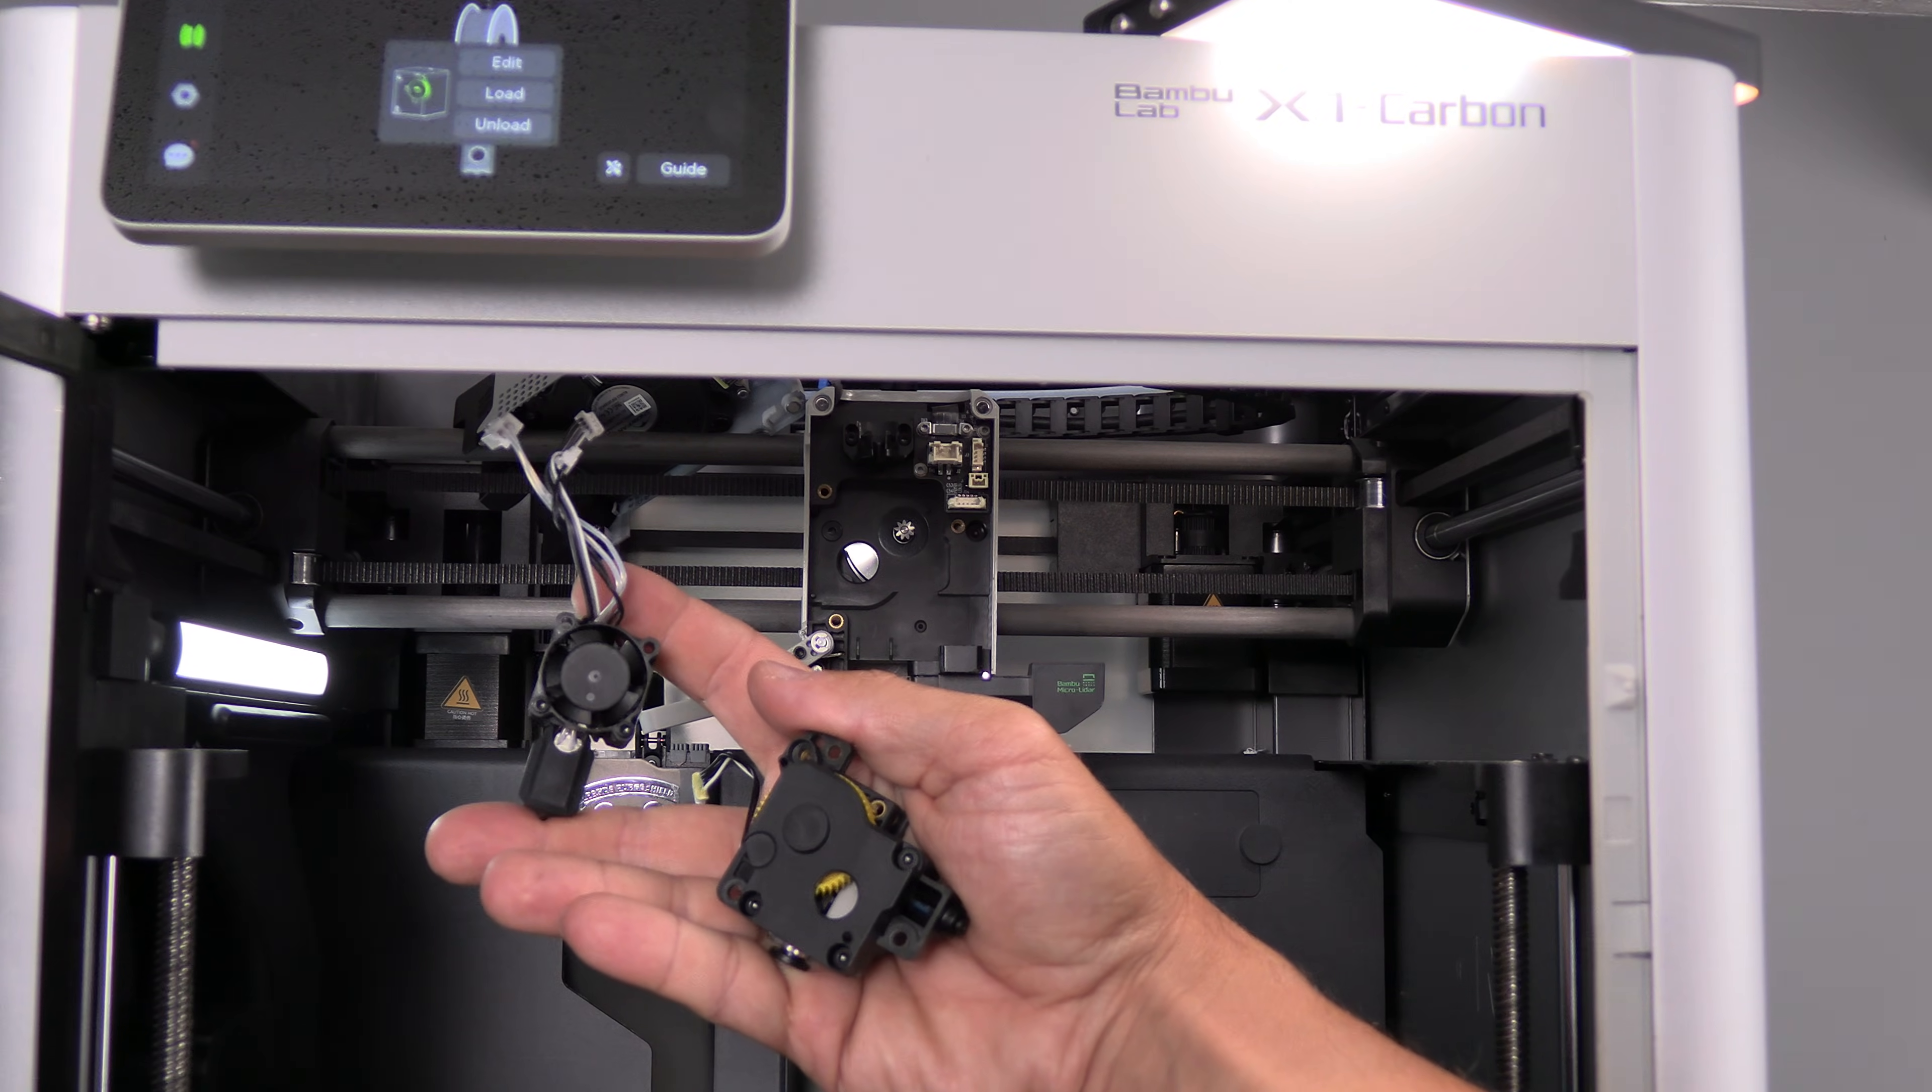You now have the X1C hot end and the X1C extruder separated.